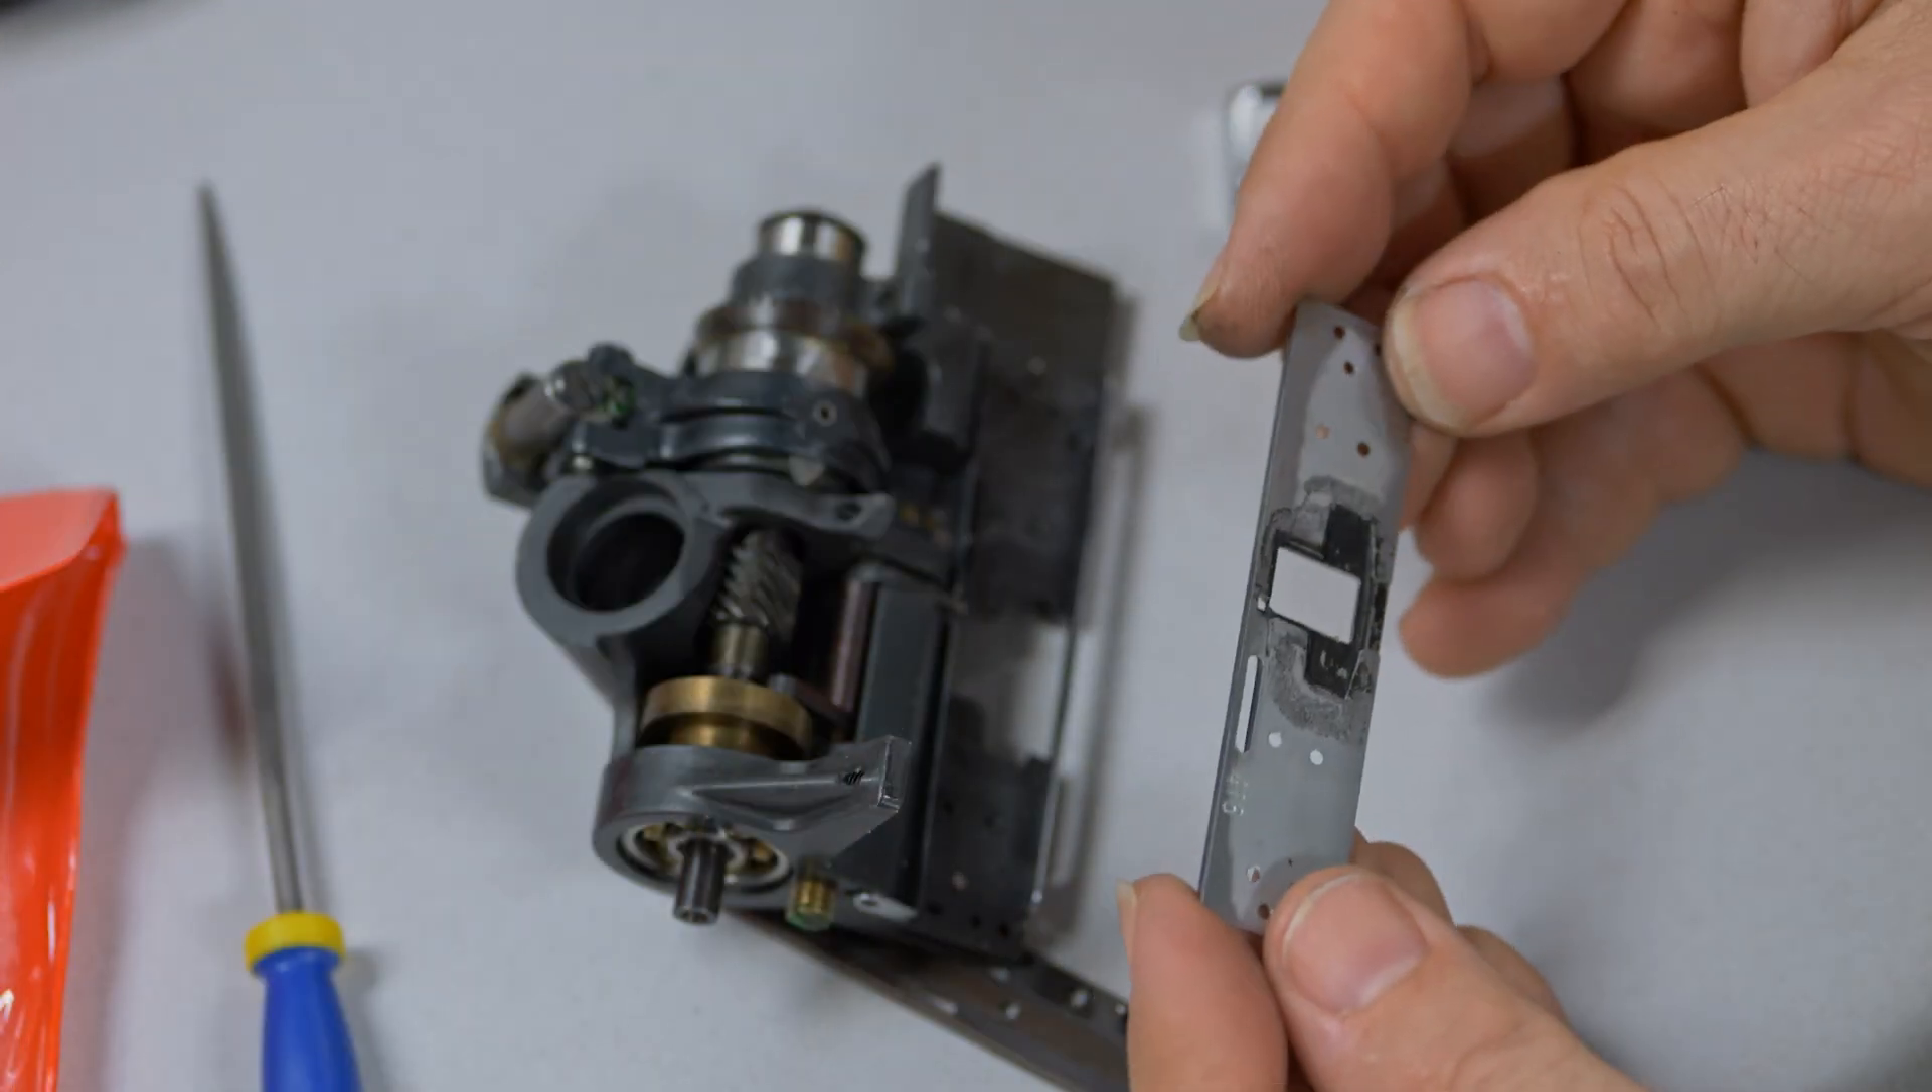After removing the multiple screws and jiggling the movement, the gate finally came out.